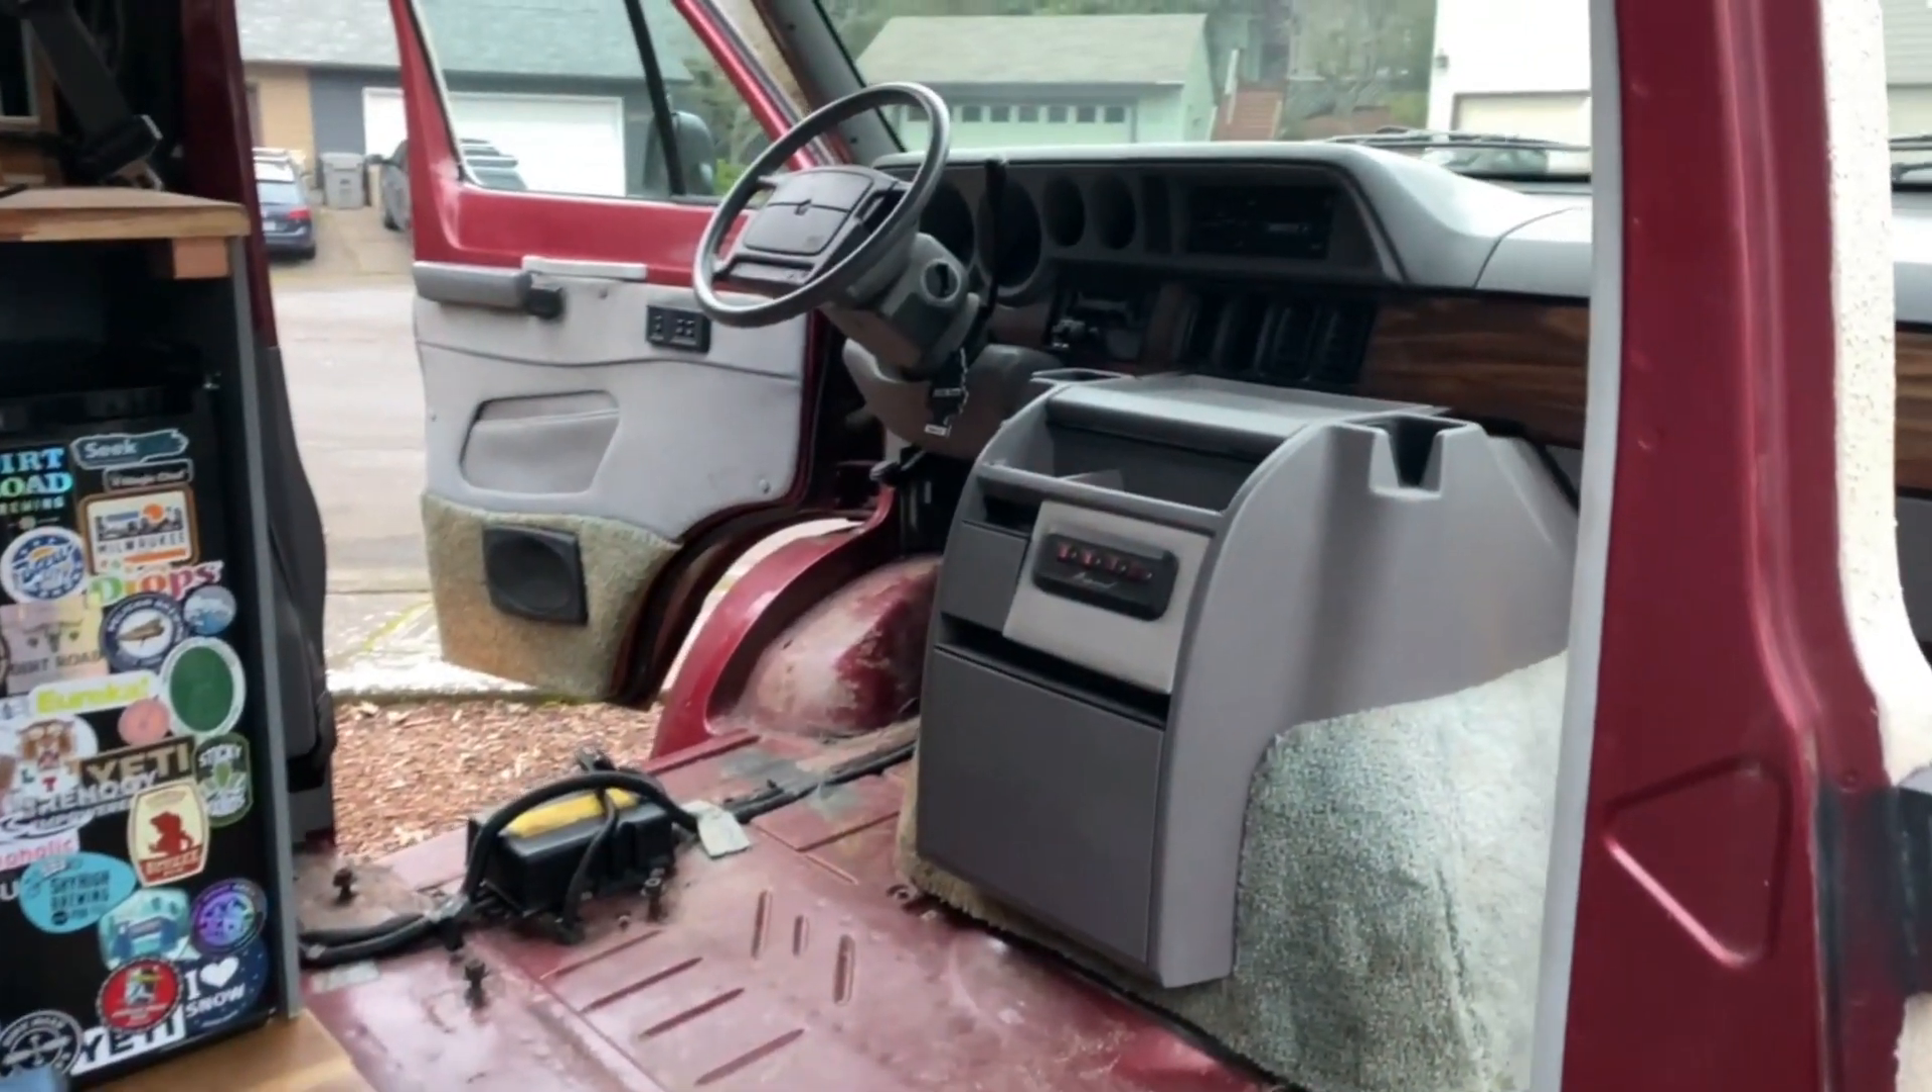So we got the front seats removed.